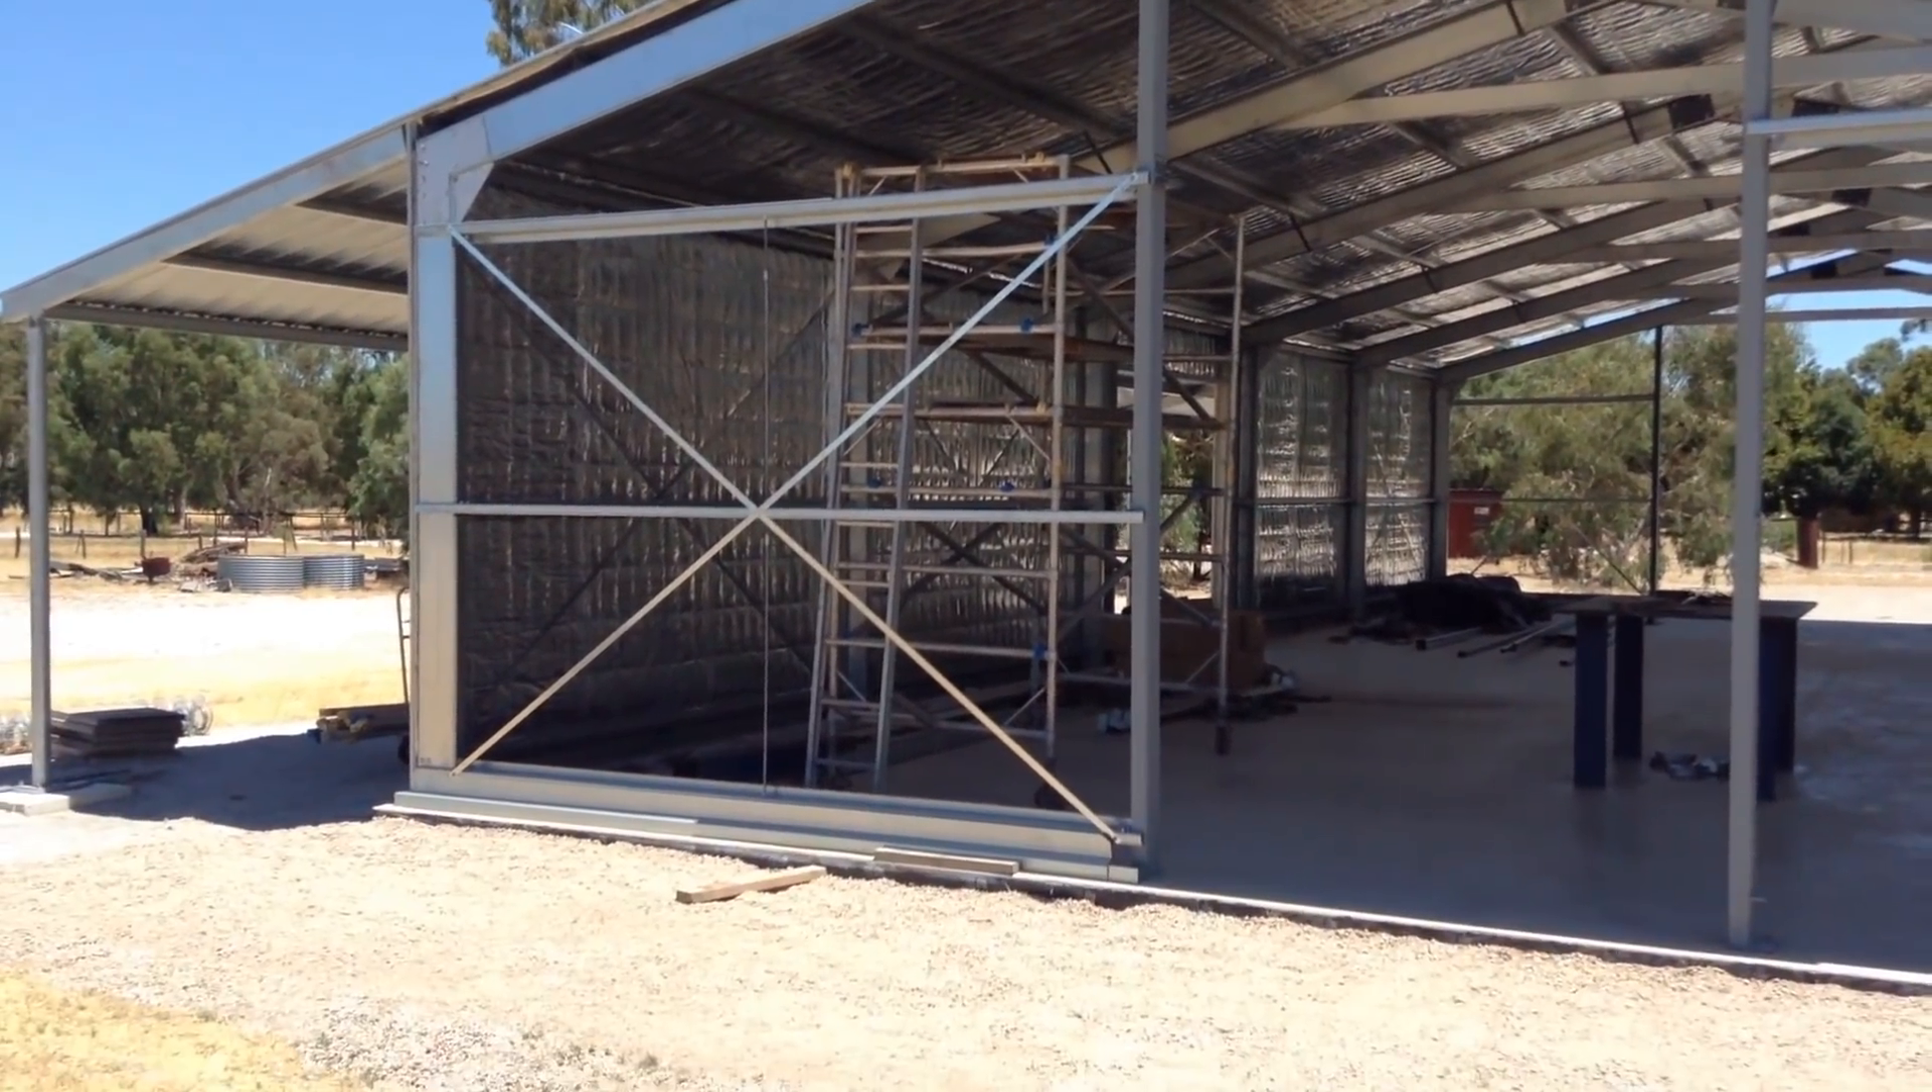We have started to frame up the end walls.